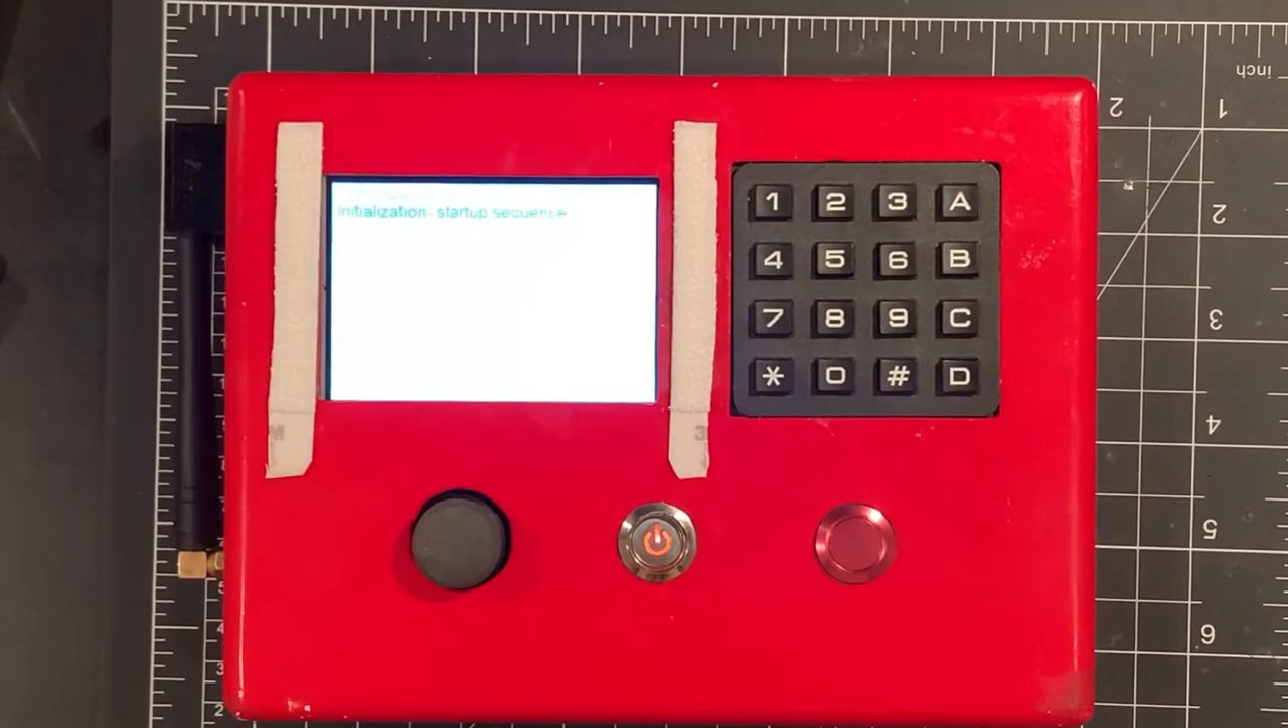We've buttoned the box up here.